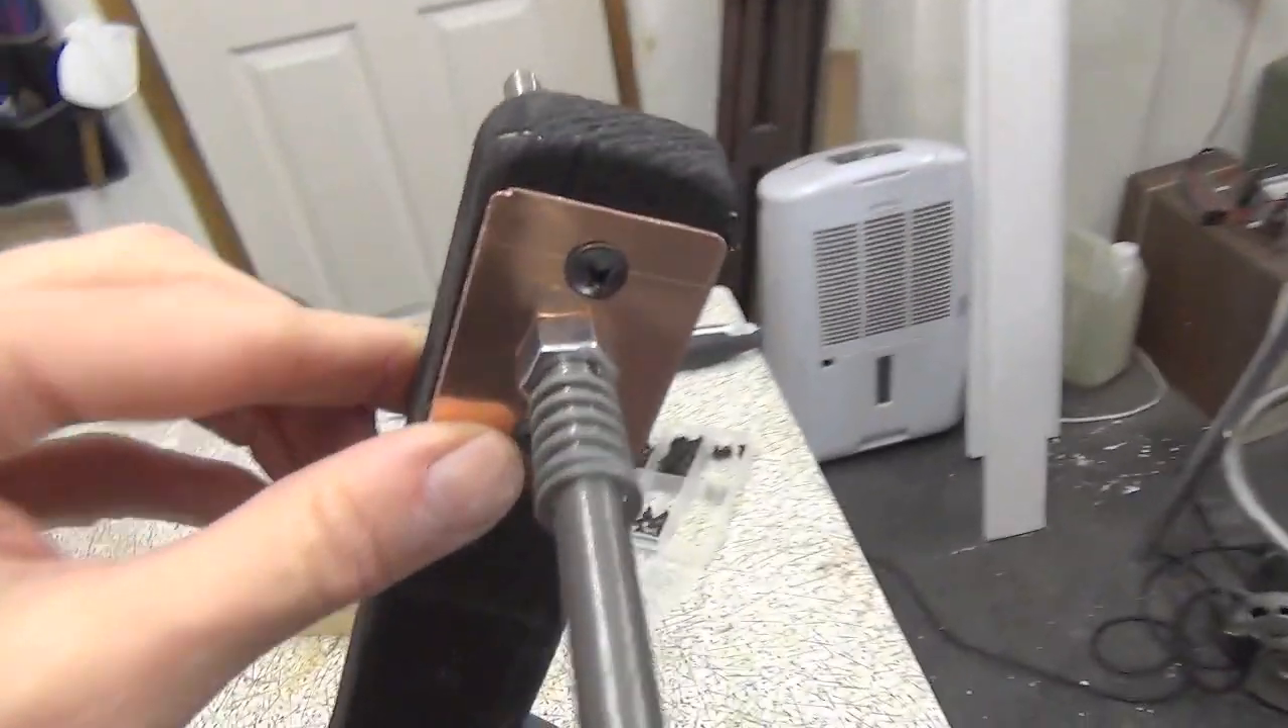I've put a plate on the feed arm.